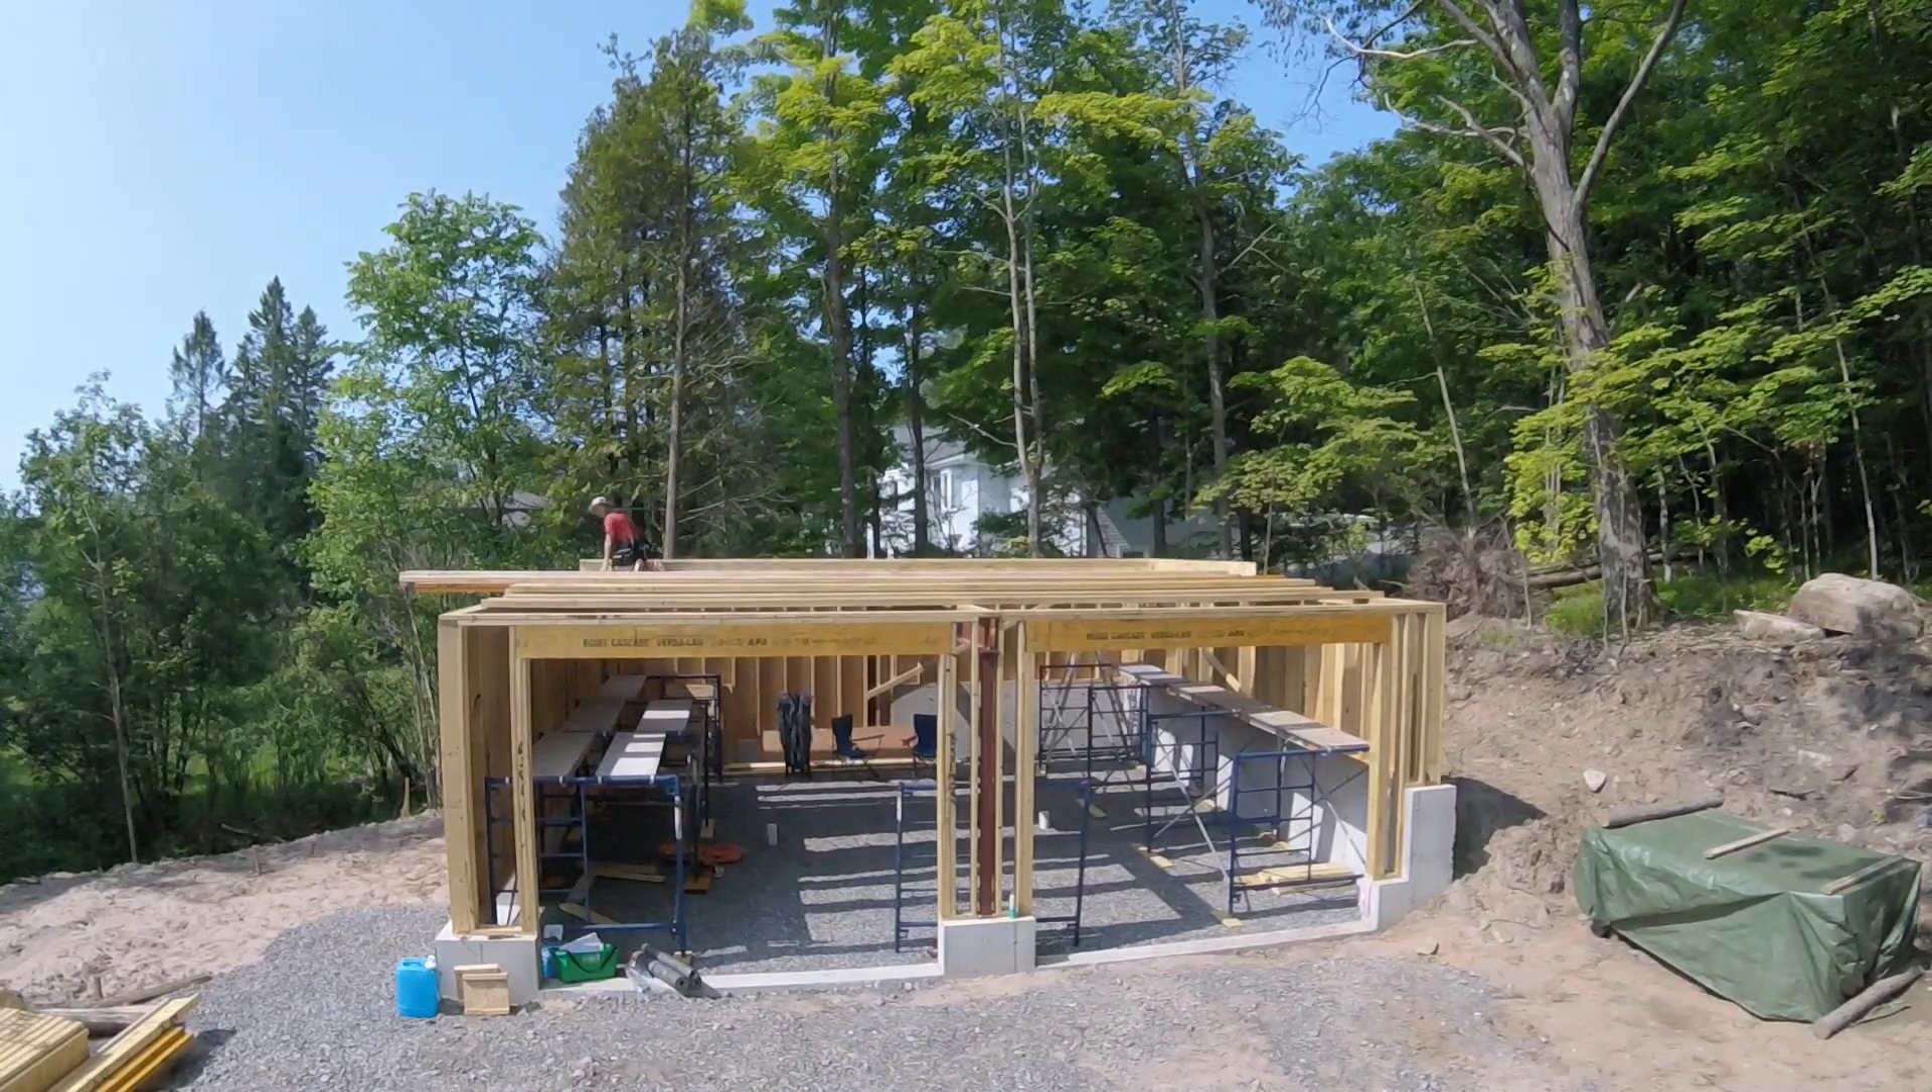Now that we have all the joists on top of the walls thanks to Bob who did all the heavy lifting it's a matter of nailing them to the layout lines.